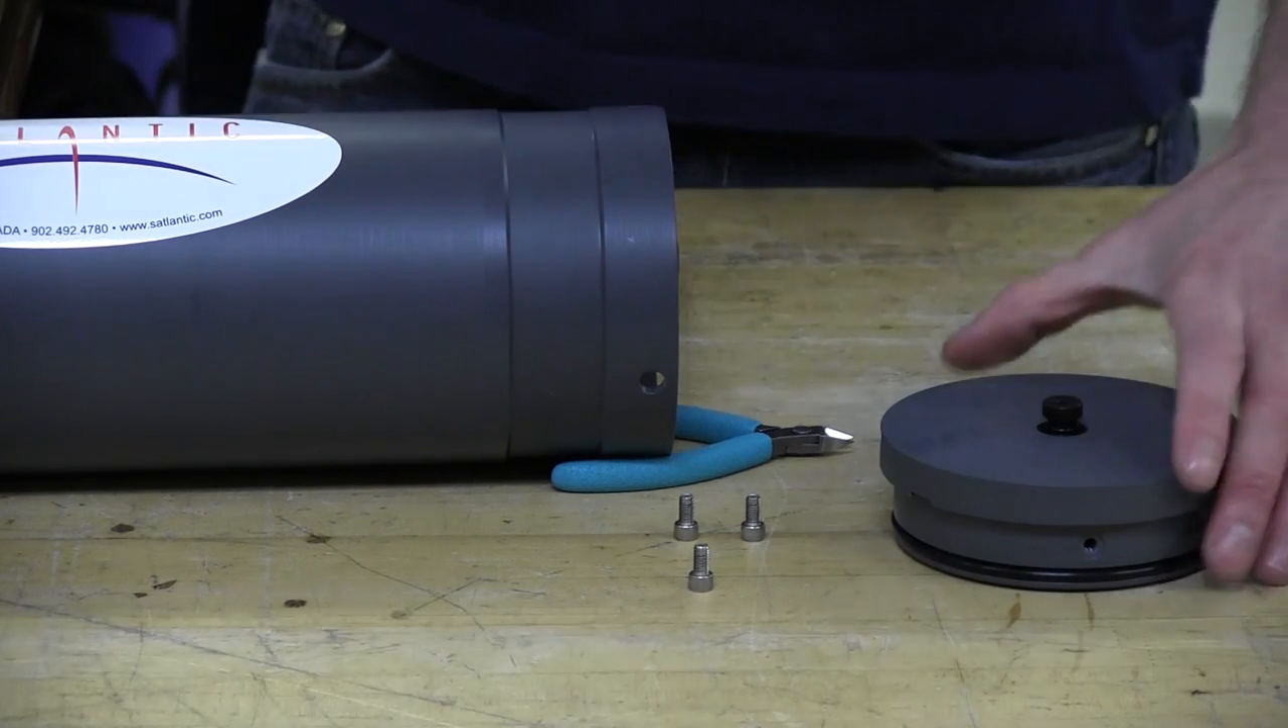And we've just removed the end cap.